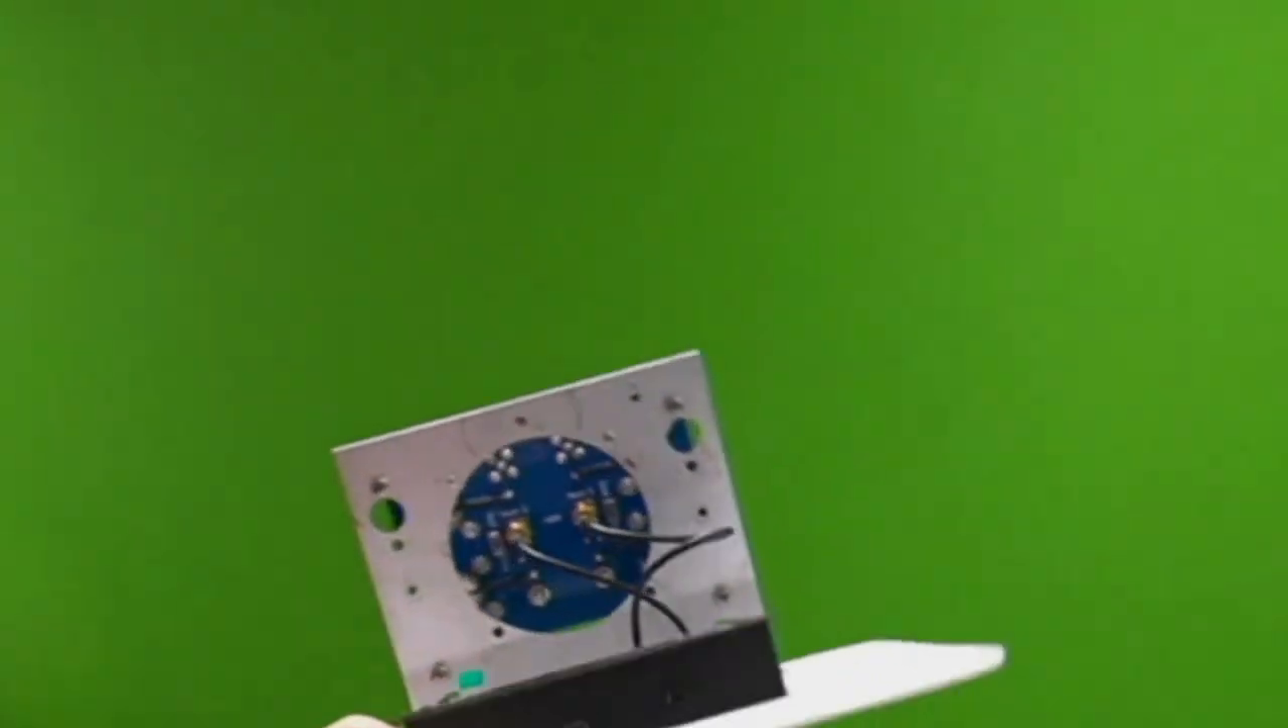So I attached the circuit board to an old metal bracket I had, which was part of a HAM-M rotator control box.